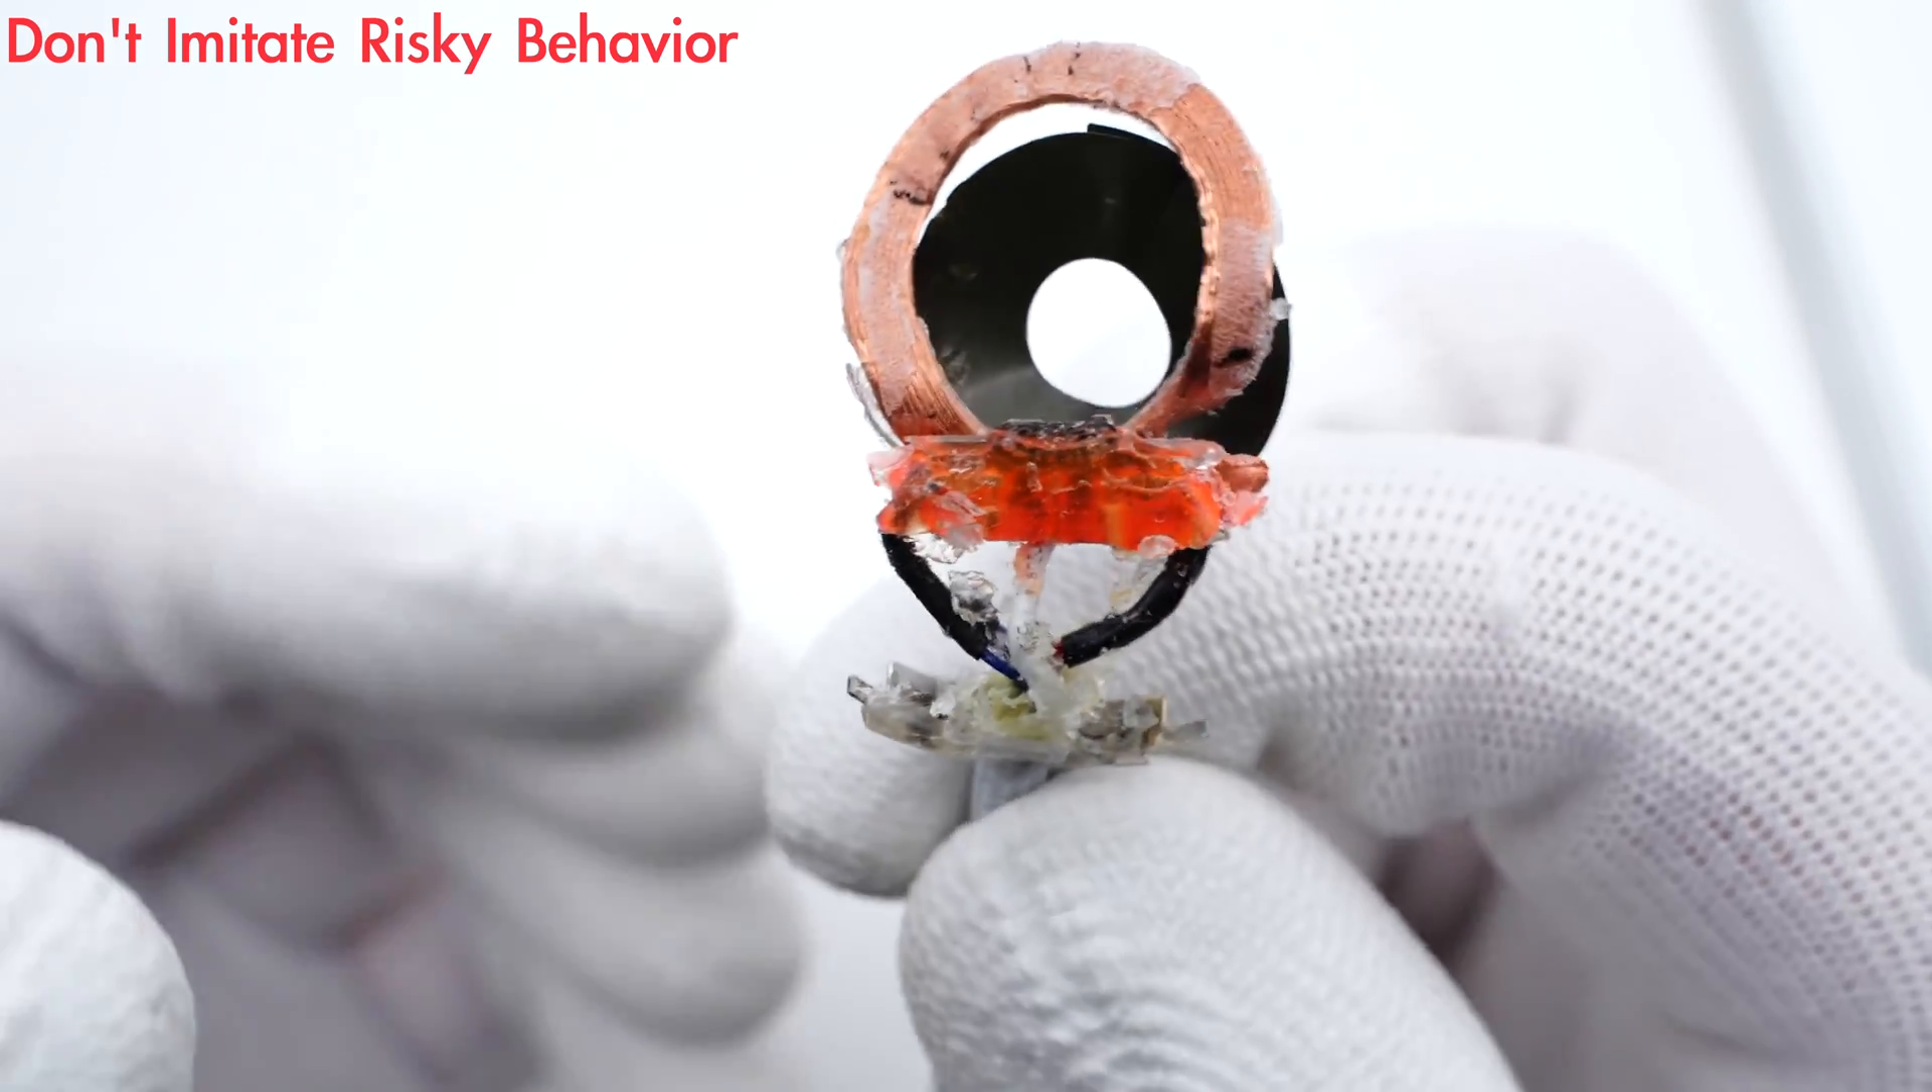And the solder joint is fixed with red glue.